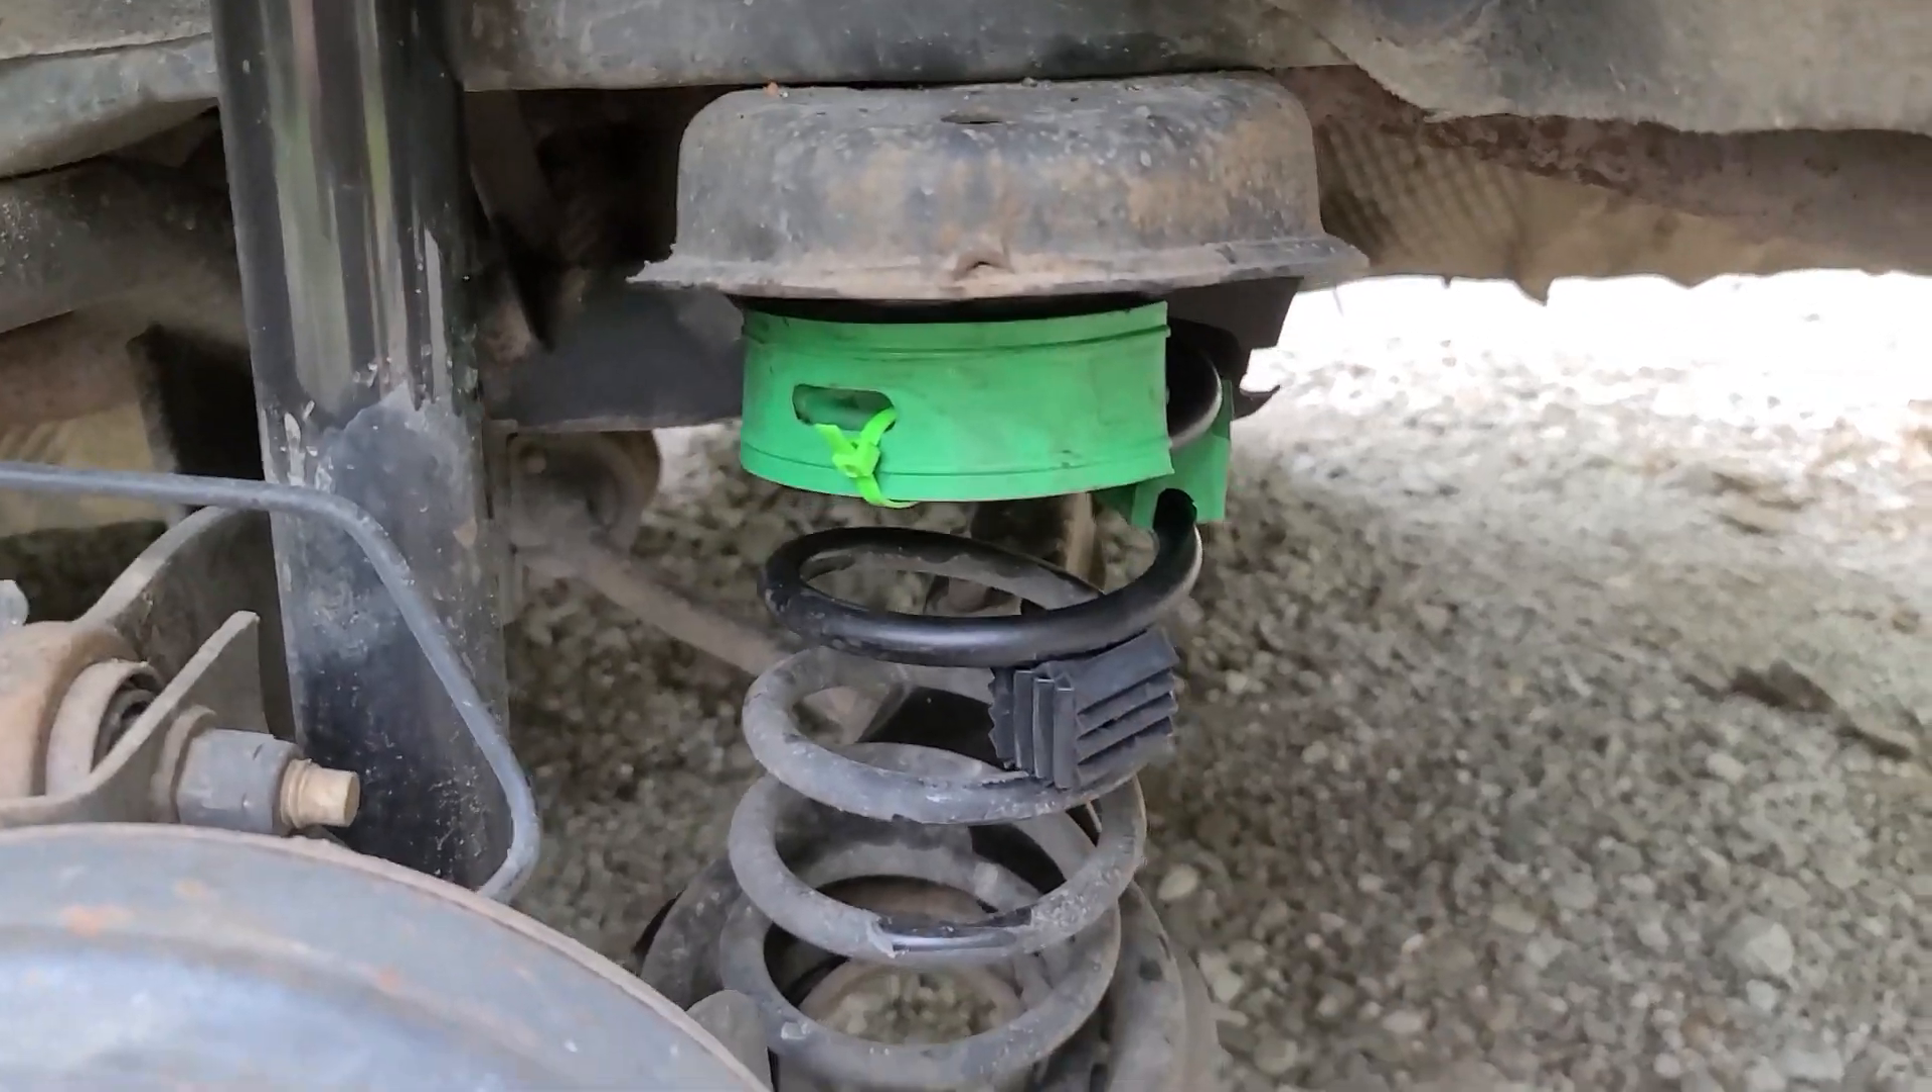Let's see now i've got my block on.